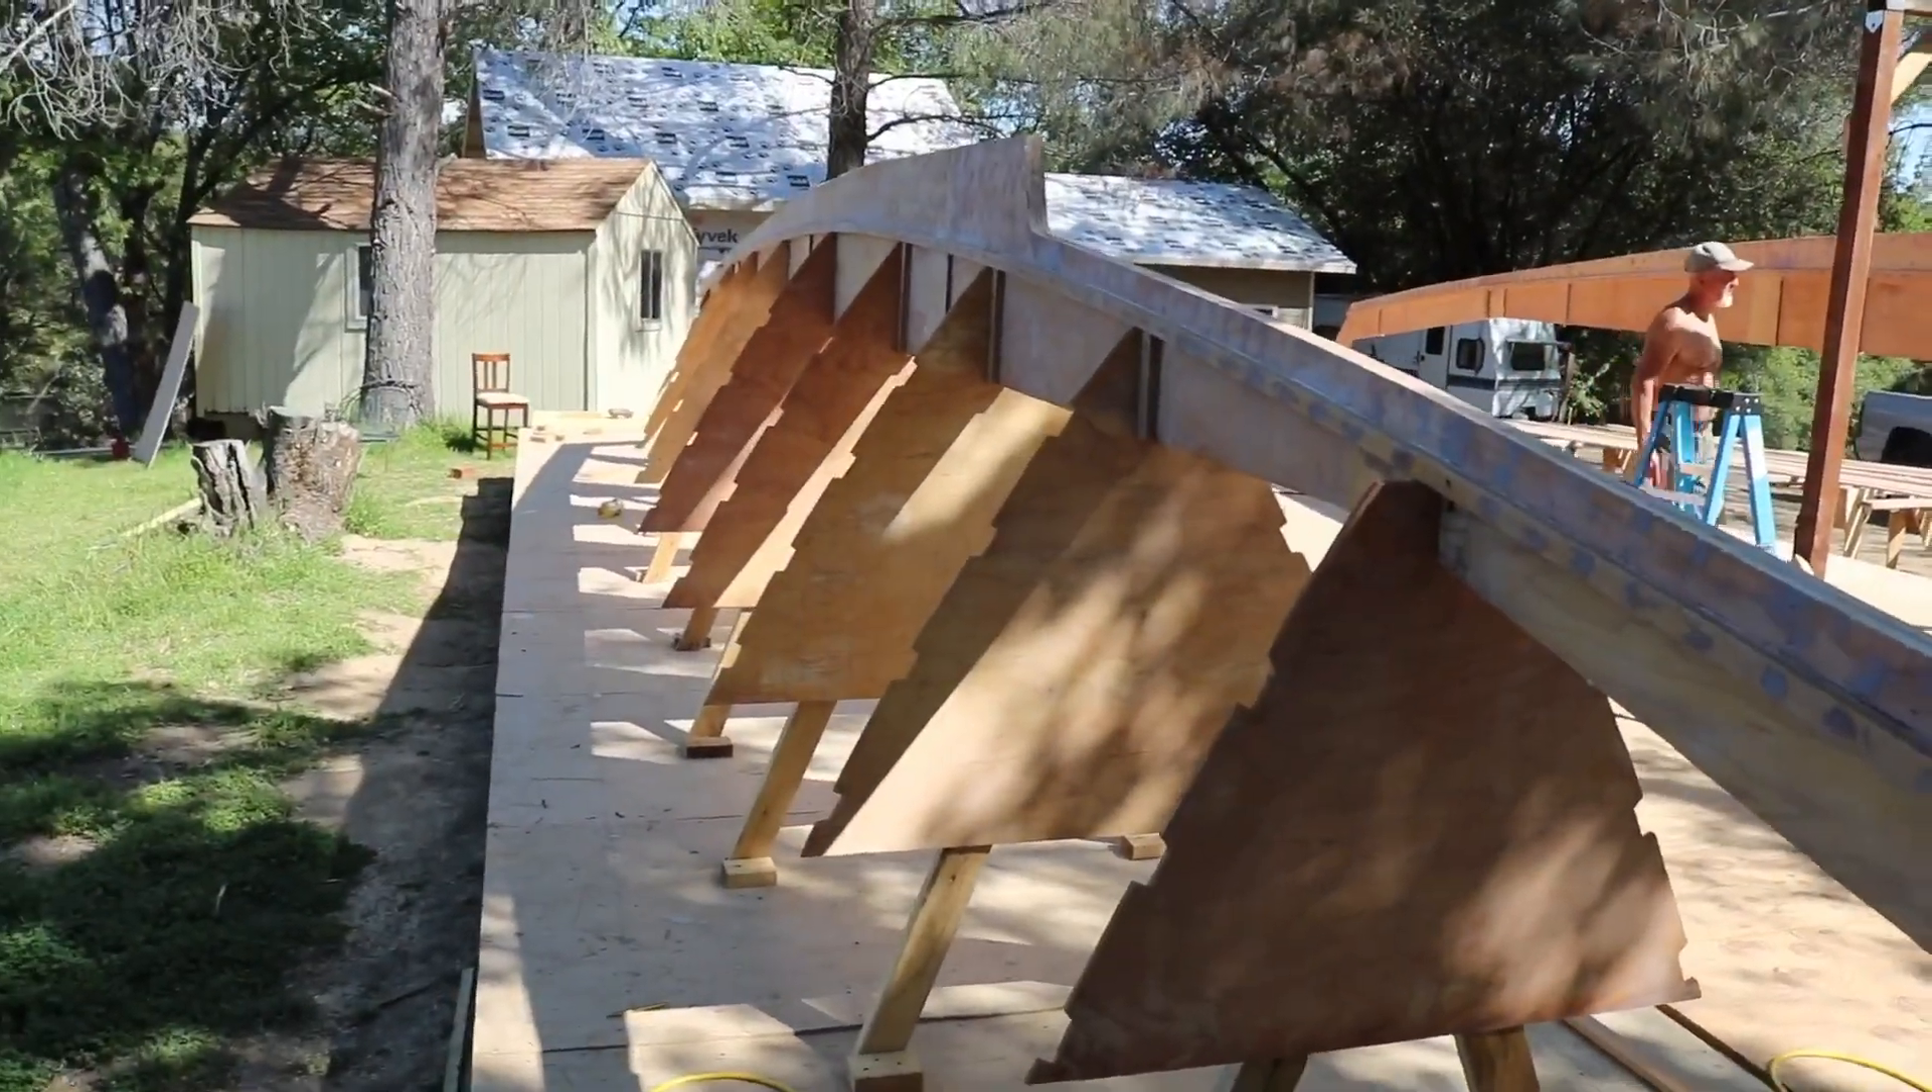All righty, so we have one keel up, bulkheads attached and the other keel is still hanging.